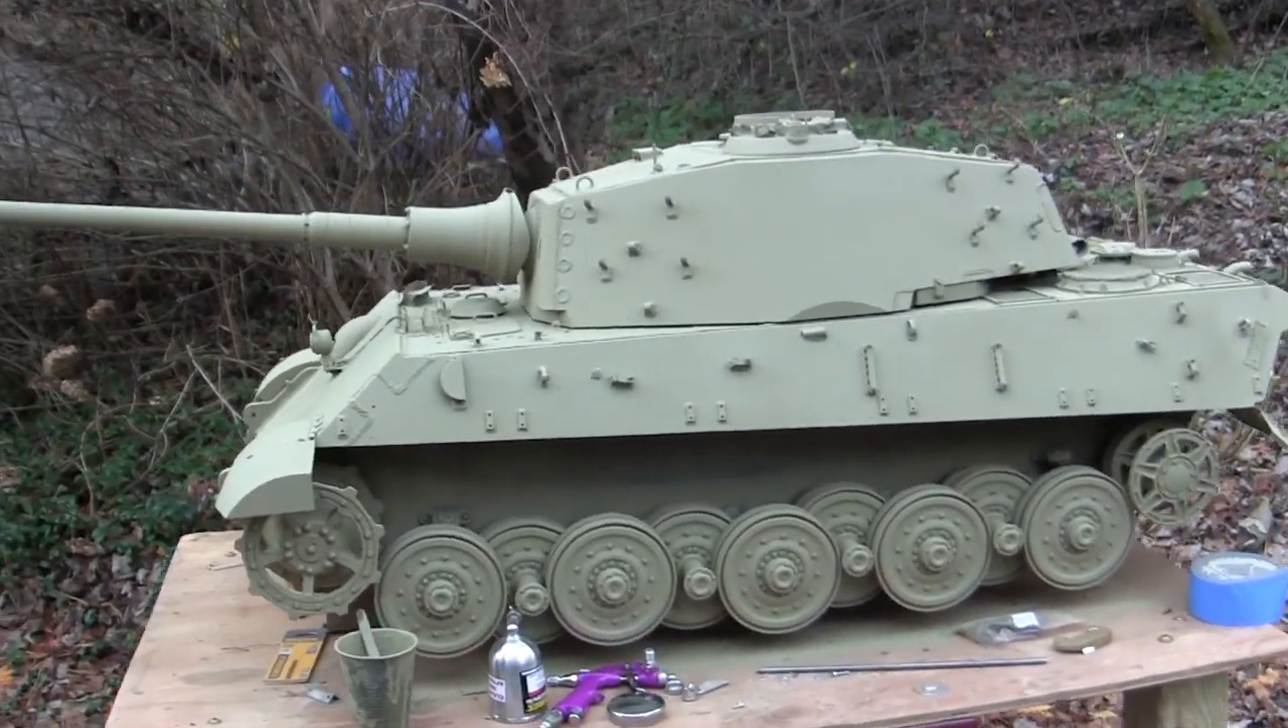I was able to plop the turret into place.